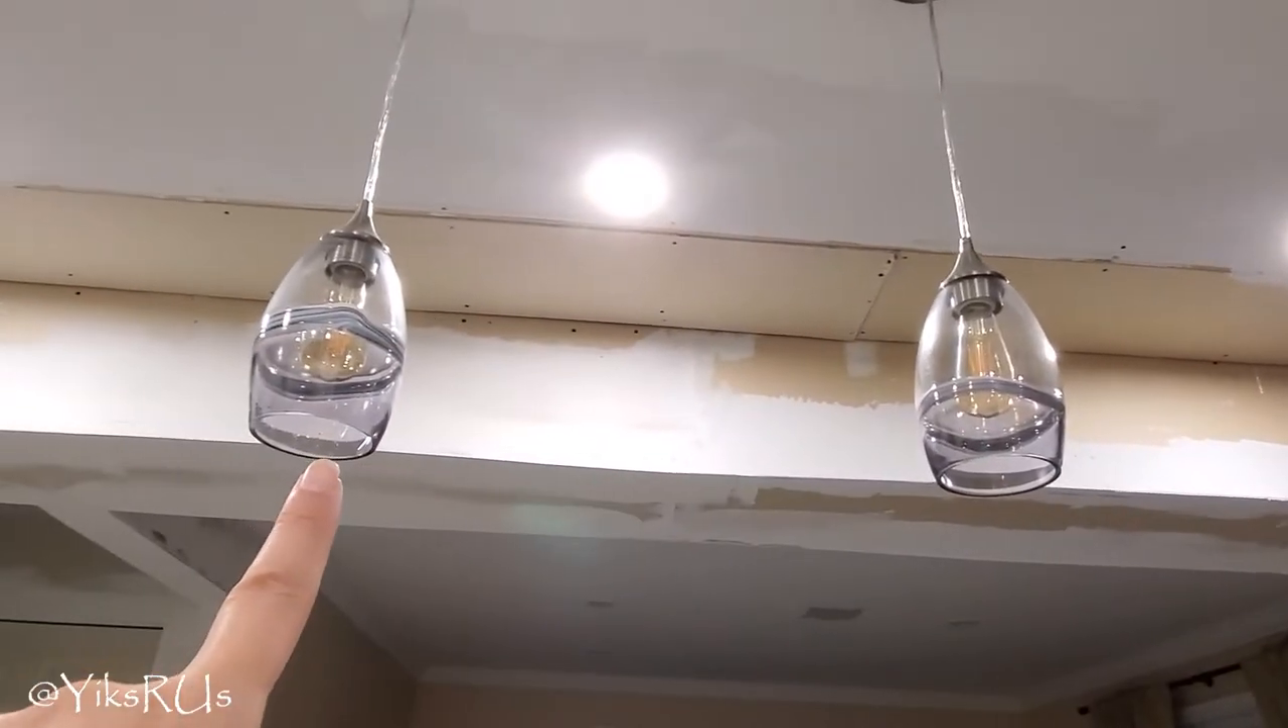Ooh, ceiling is still isn't done yet. The drywall is not done, but we got new lights installed.